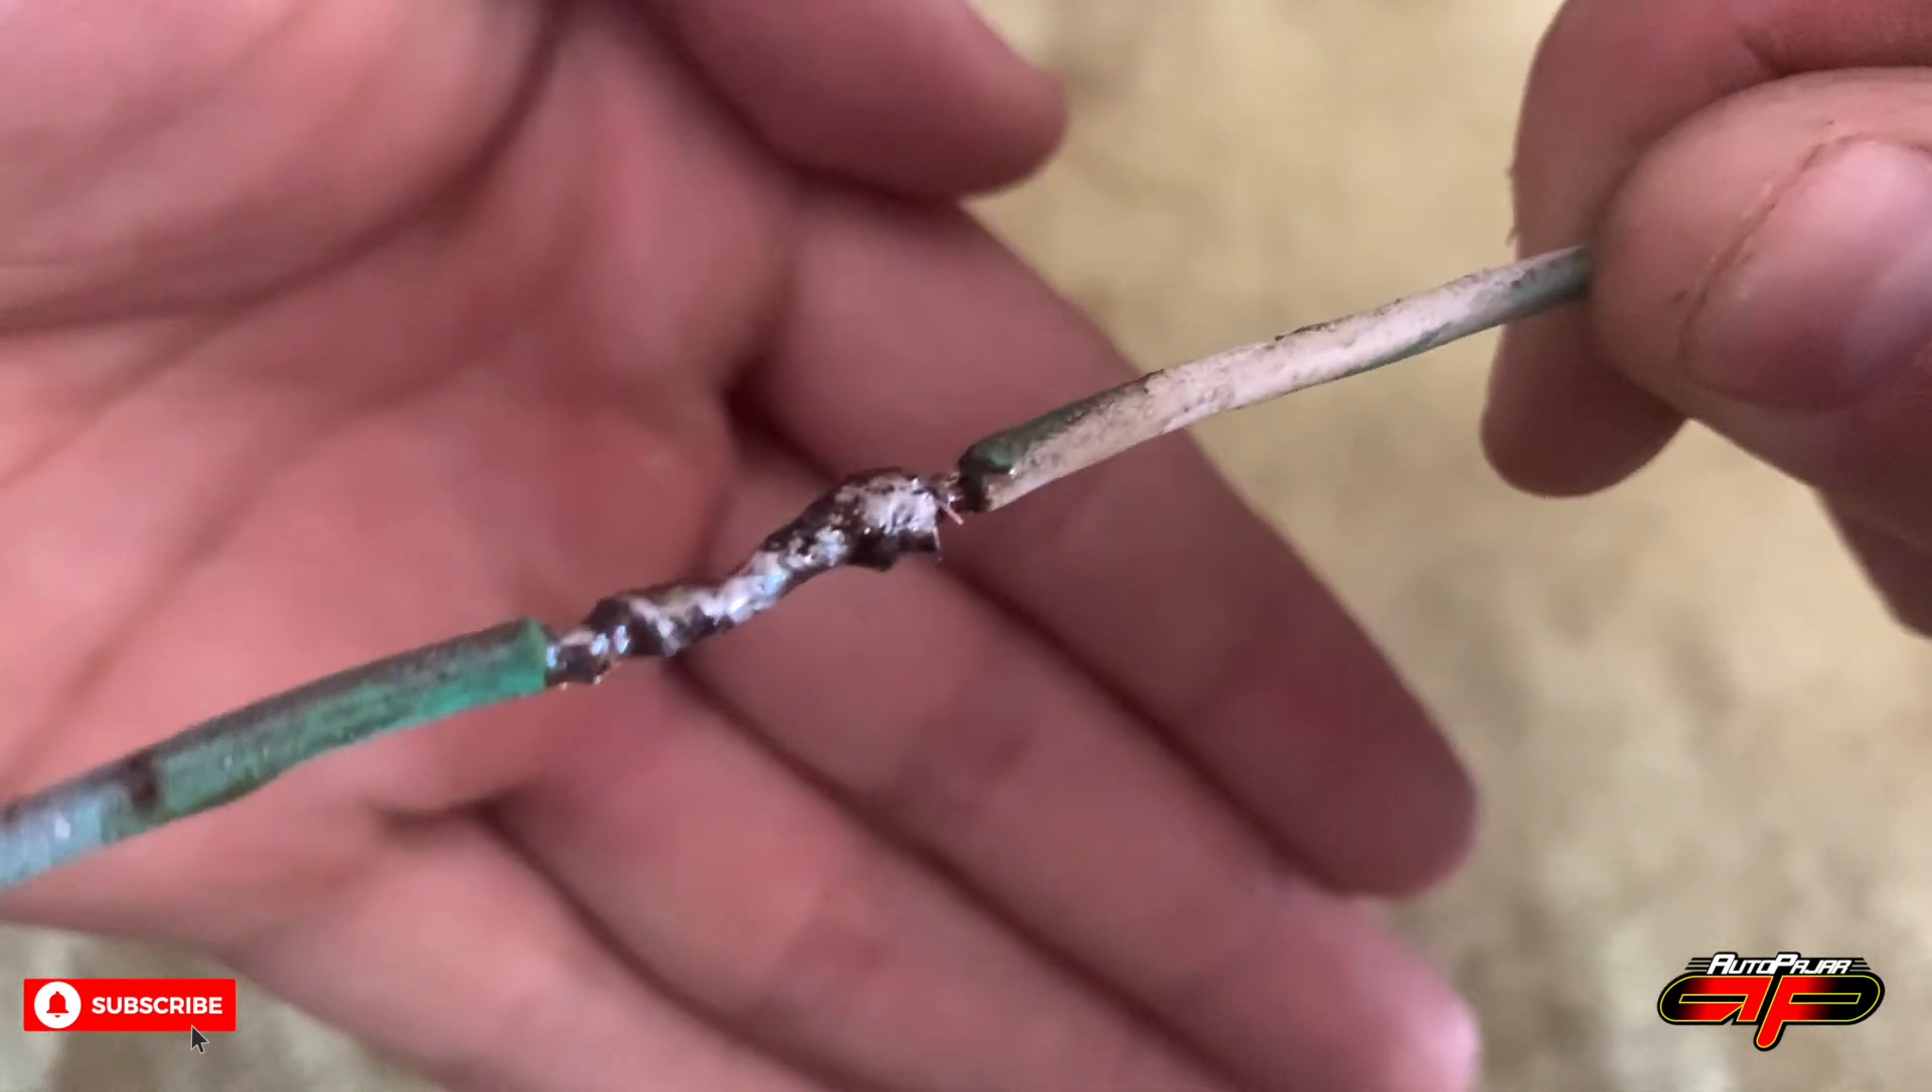El estaño llegó a todas partes de la unión del cable esto queda perfectamente muy bien soldado.